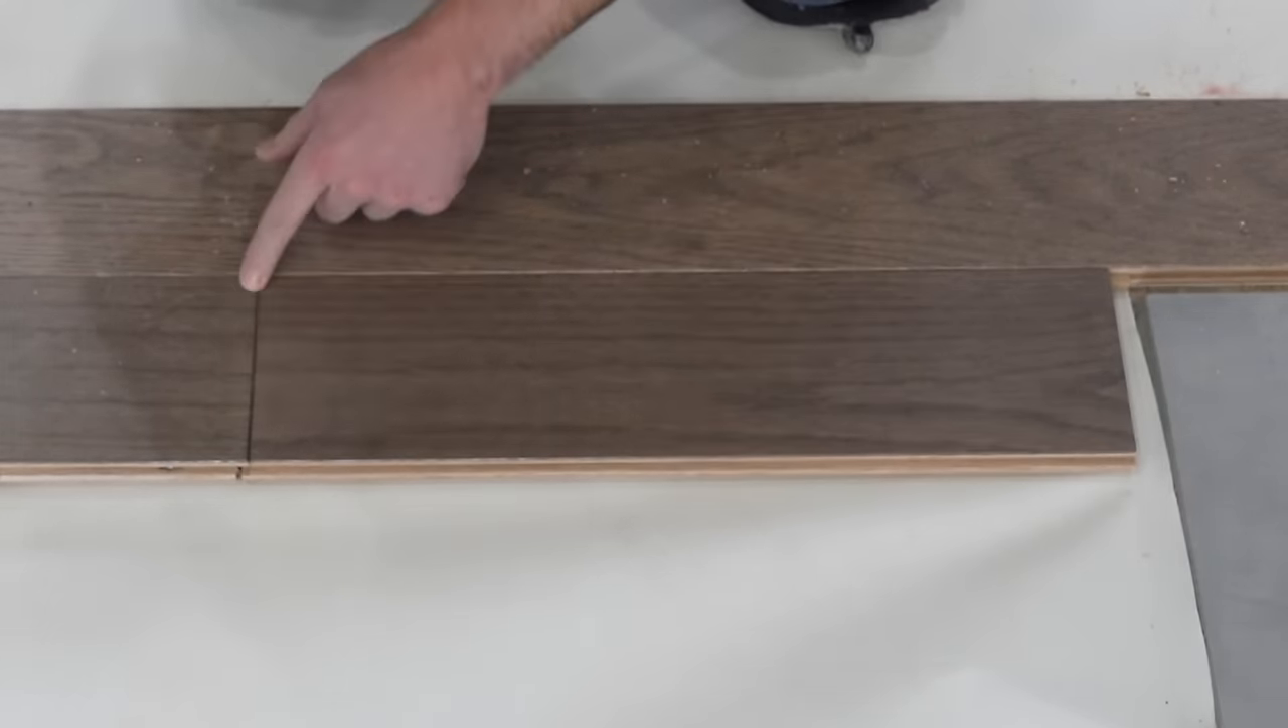As you can see we got a tight joint there.